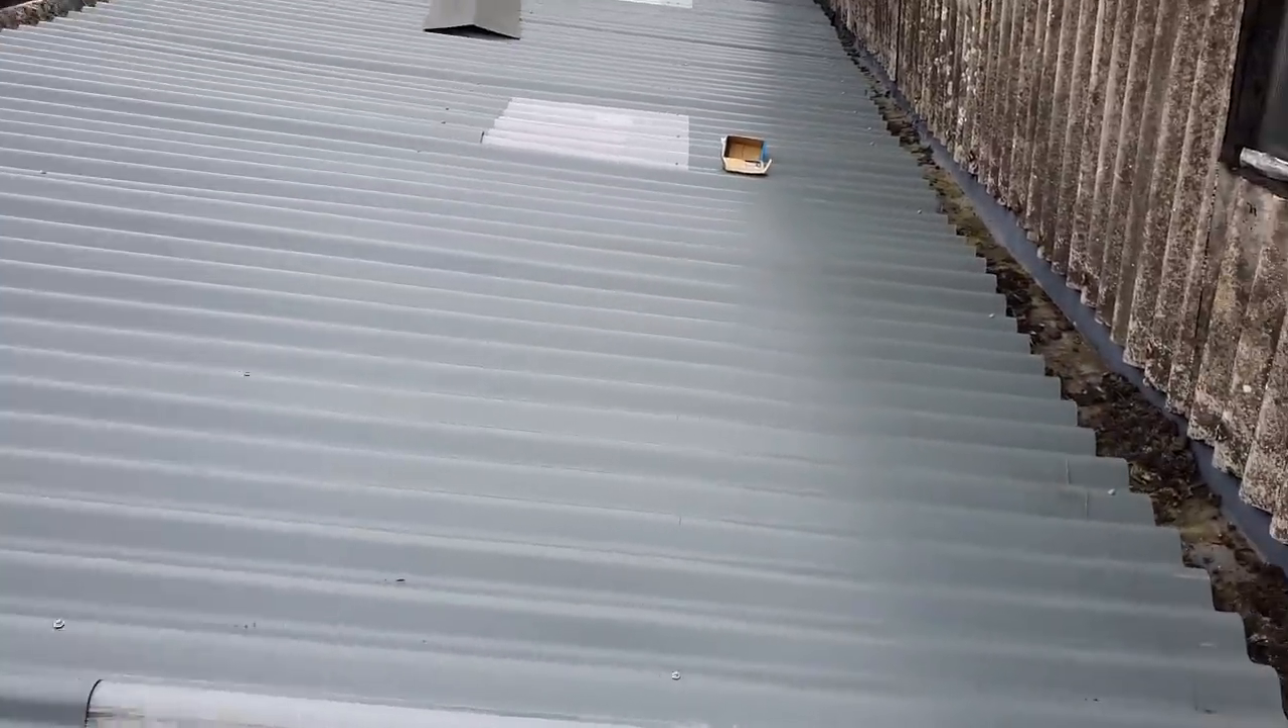Following day 2 45 in the afternoon and we've got the majority of the roof on.